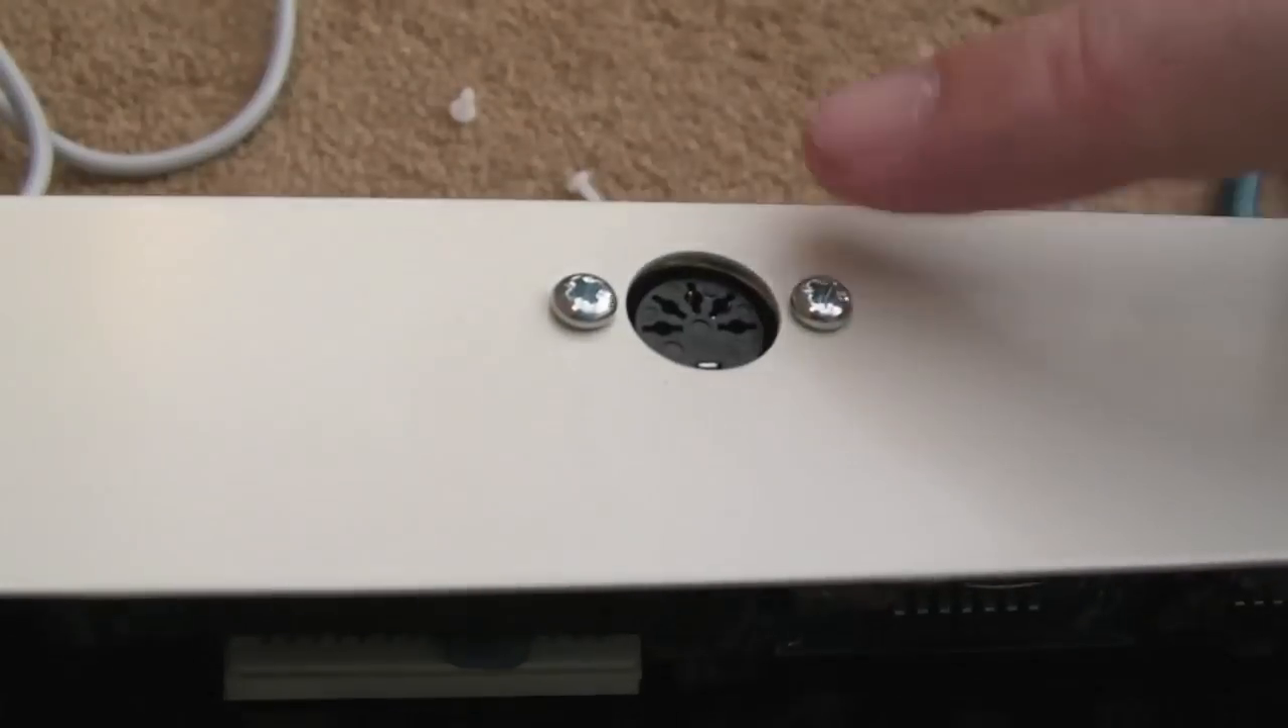You can see i mounted the socket here with a couple of screws and nuts and those are the original screws that came with this actually.